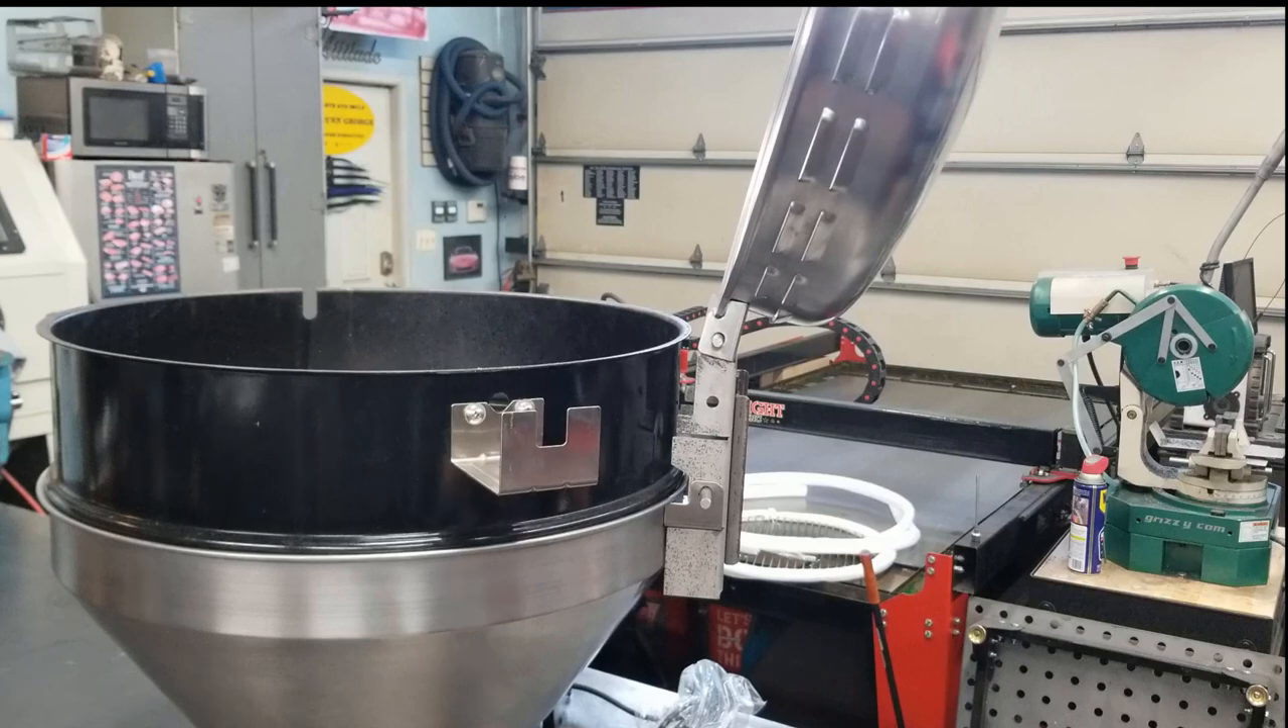Now you have the factory lid on the high lift hinge.